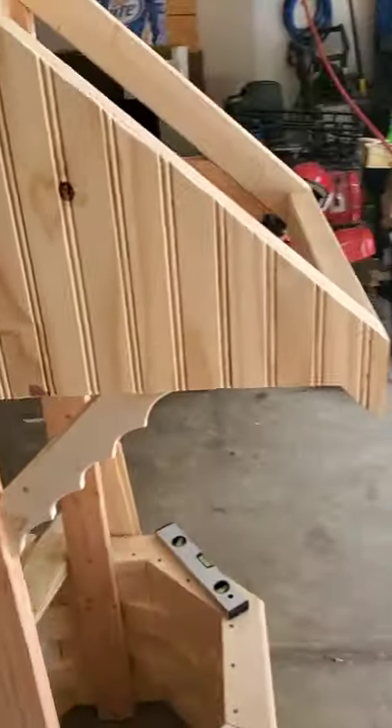So I went ahead and put on the side paneling.